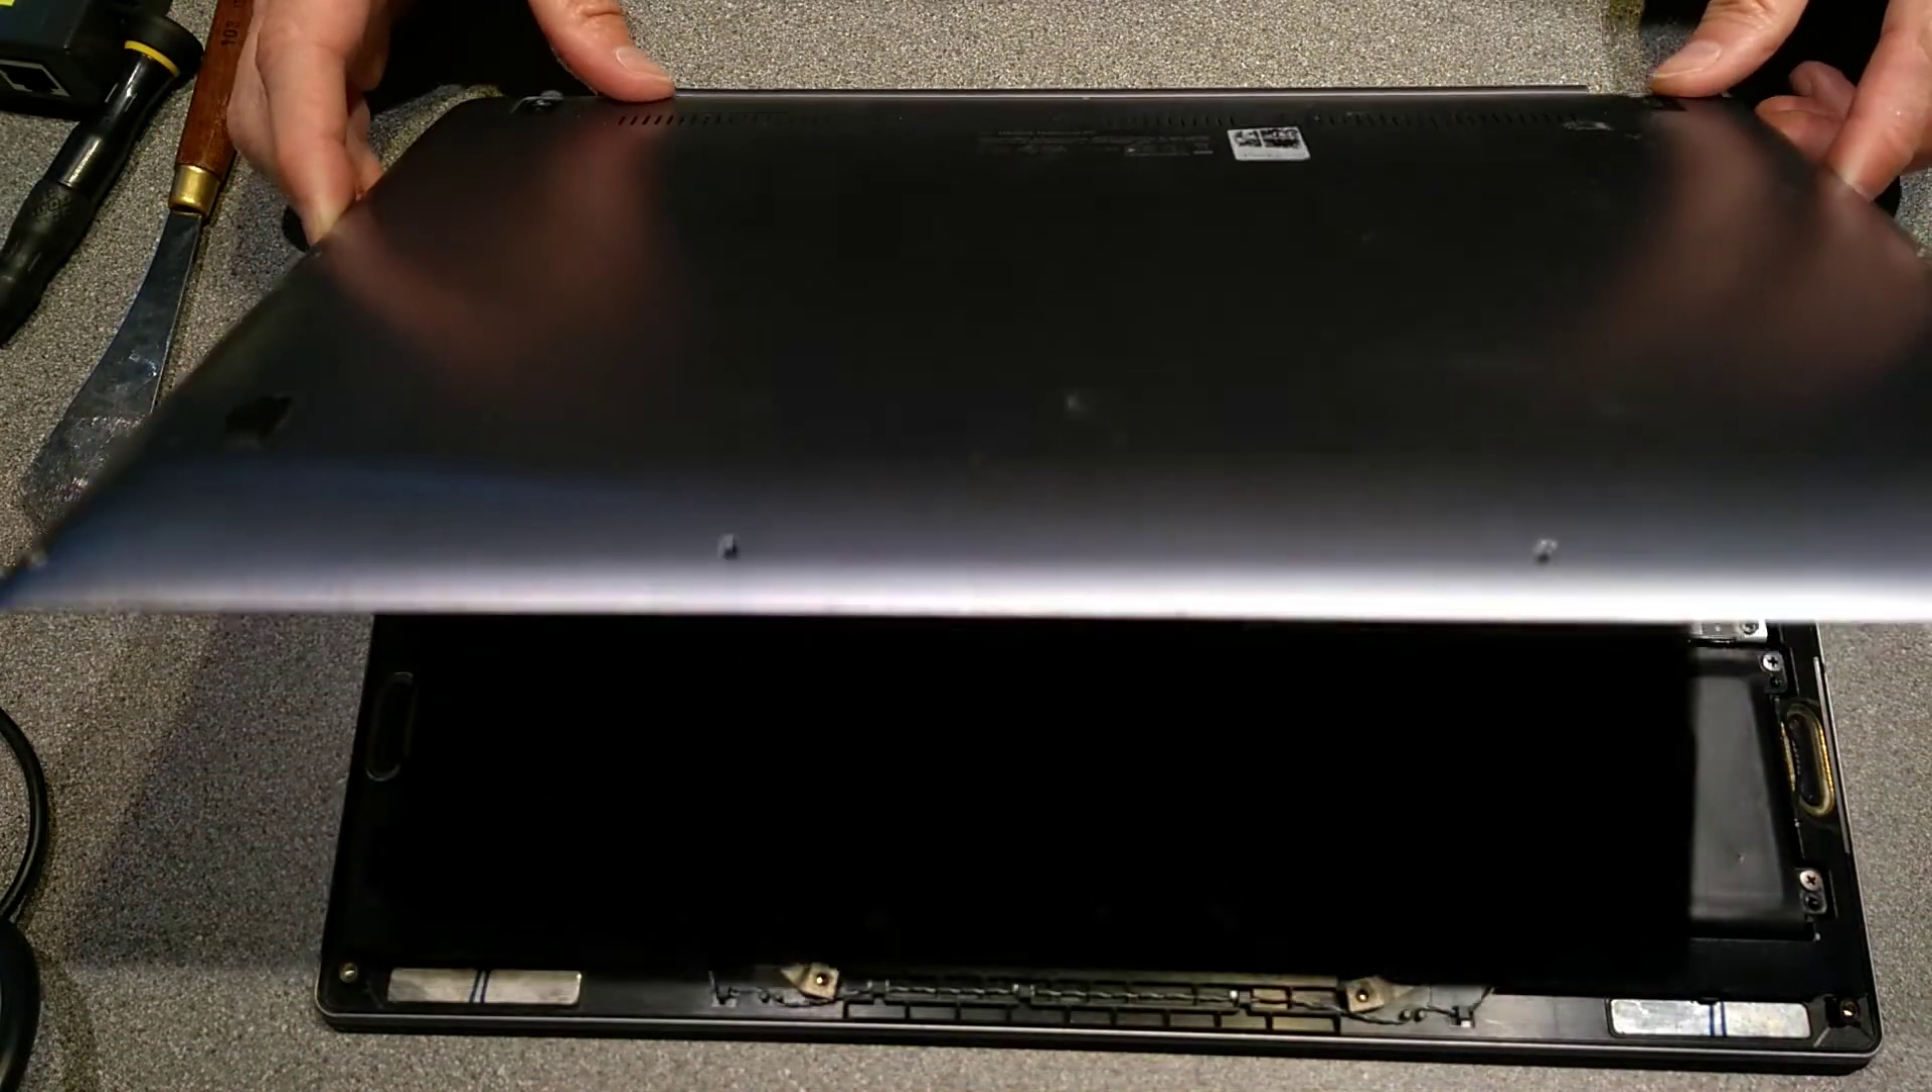Now we're done, just need to put the case back on and screw all the screws back in.